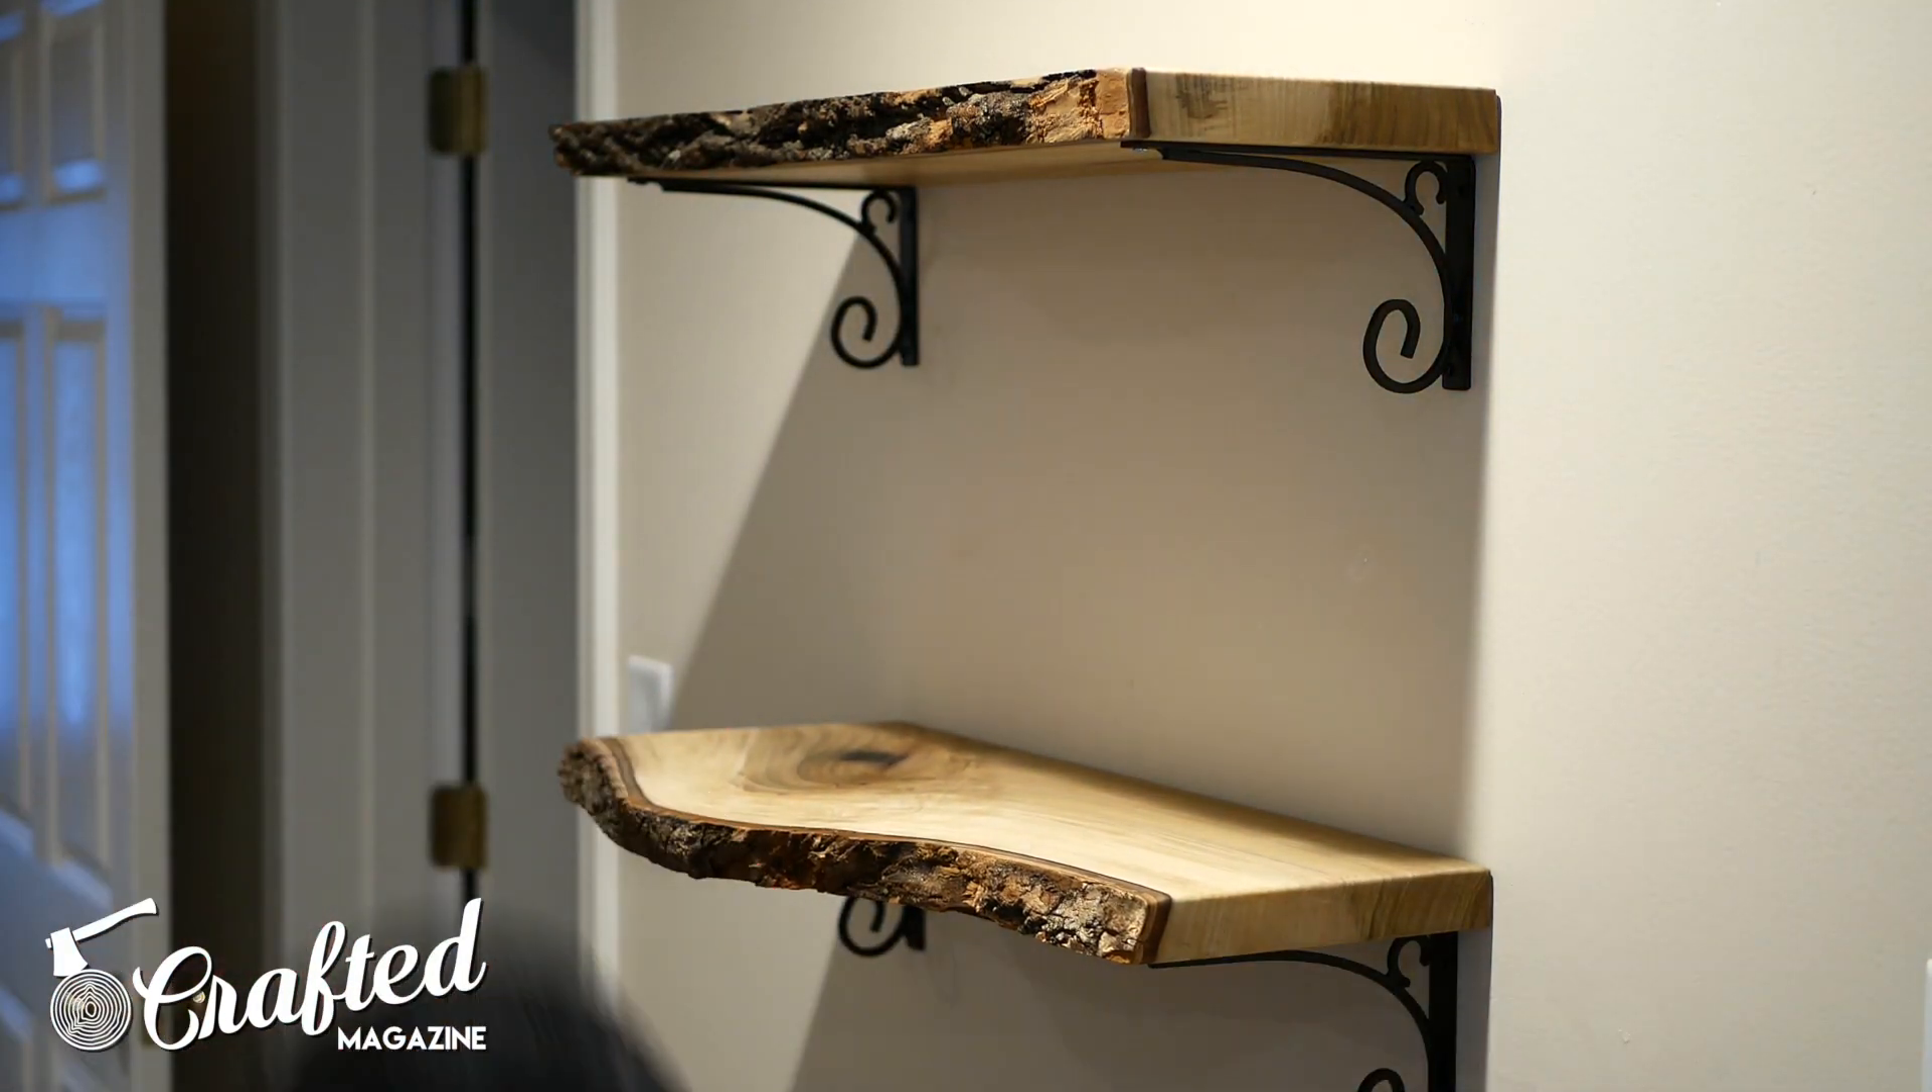Last, I attached the shelves to the brackets with a few 1 inch screws from below, and they were done.